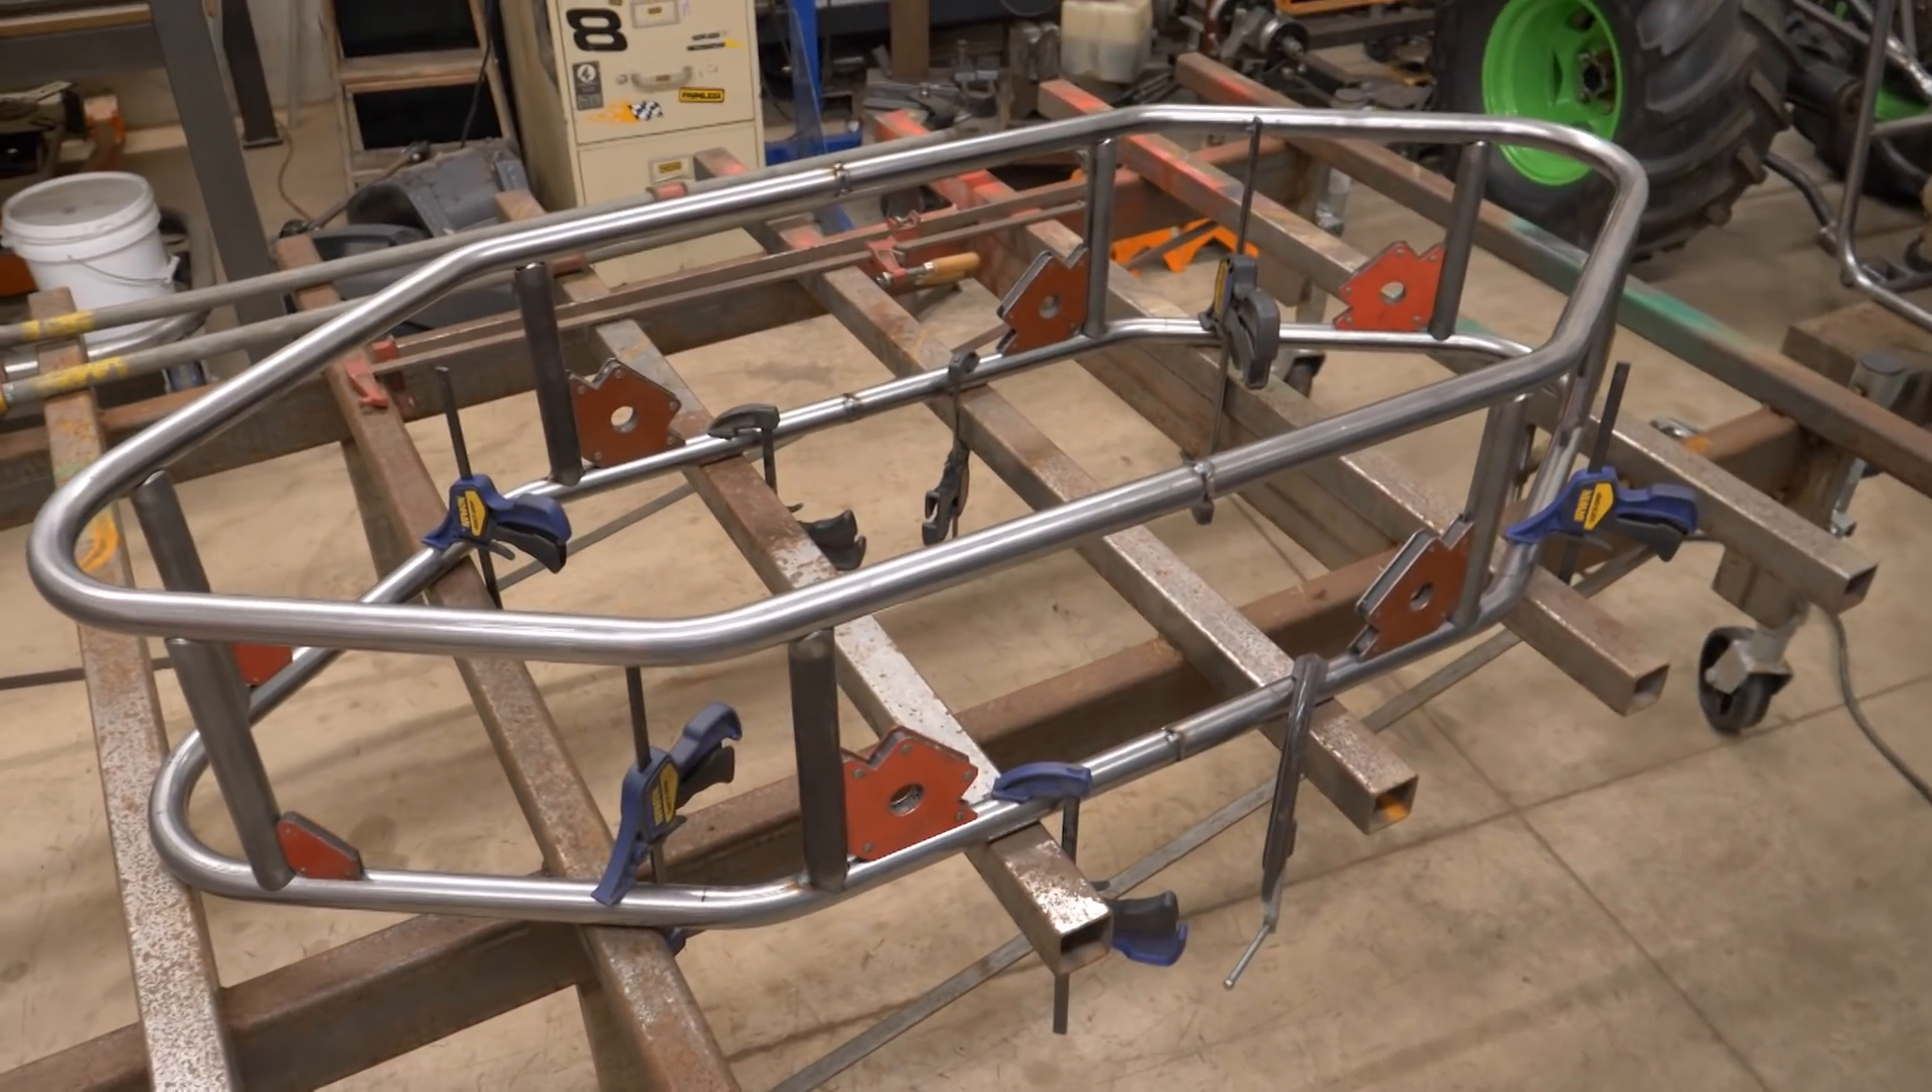Check it out we've got the main part of the chassis kind of mocked up here got some magnets and clamps holding it together.